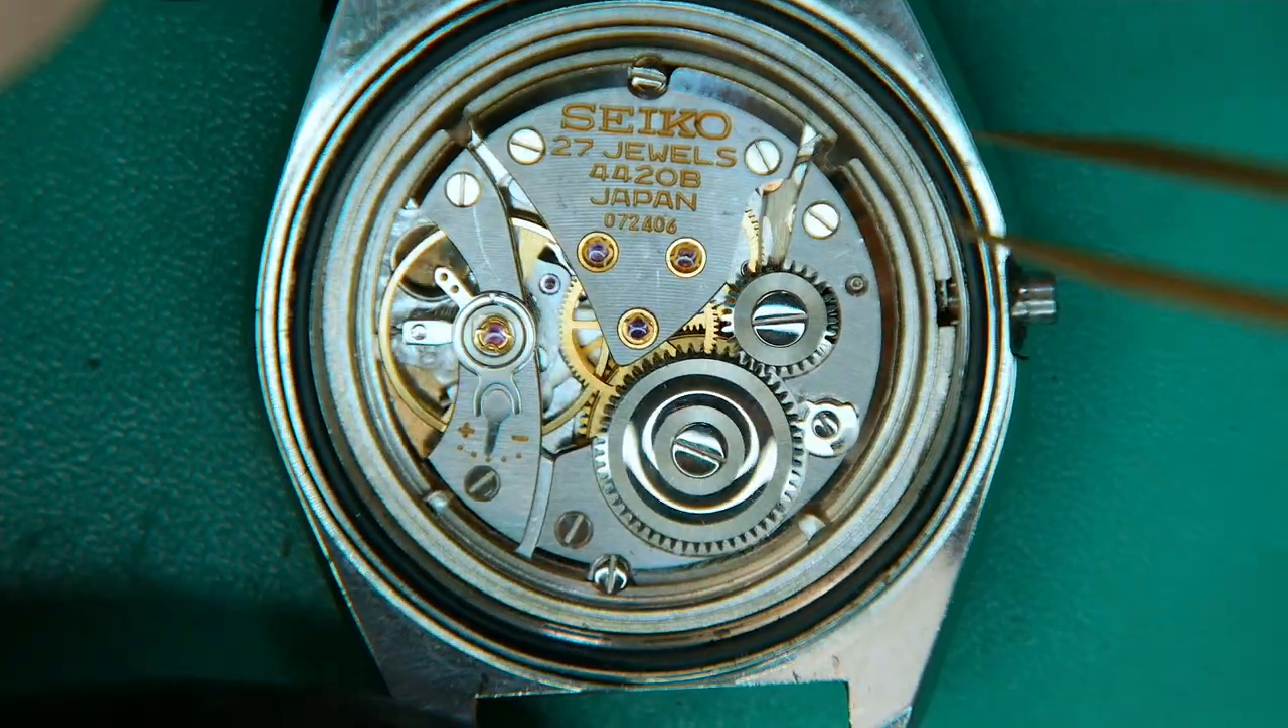So basically i have obviously taken the case back off and i've removed that crown gasket which basically just fell off and you can see the movement inside and it's really really nice.